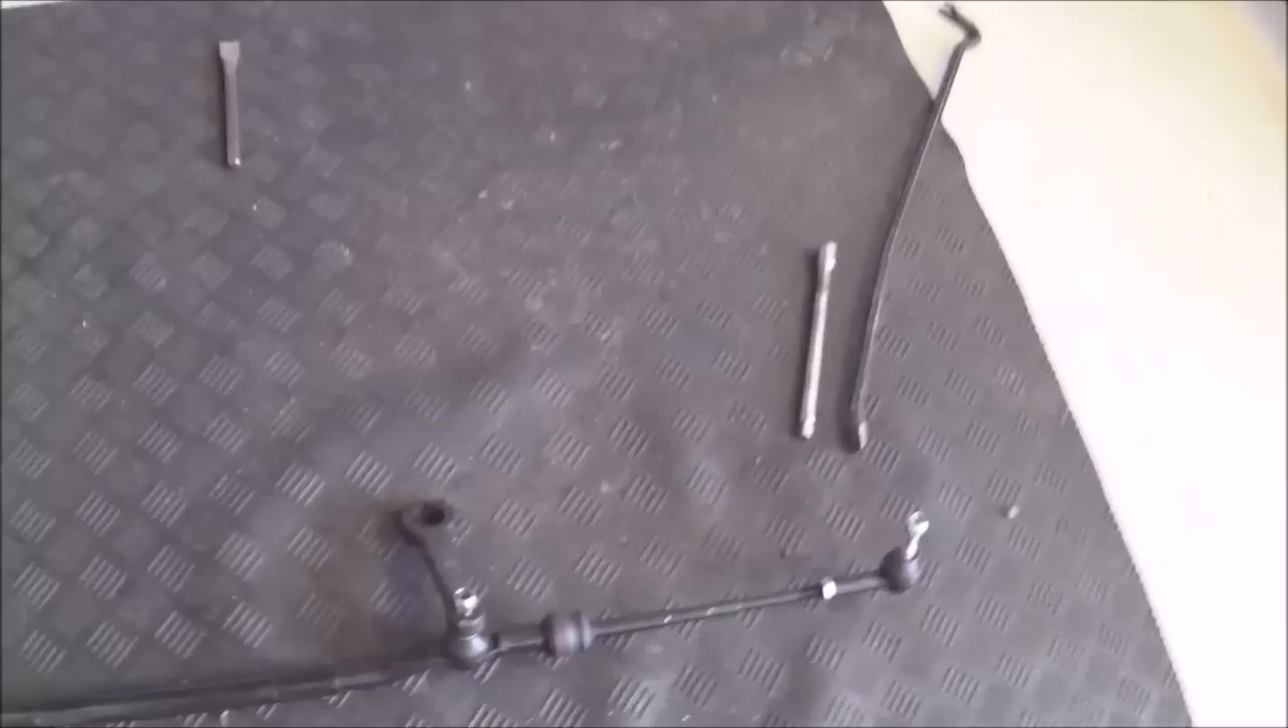O Vitor está a acabar de montar a barra da direção que ainda está aqui no chão, como podem ver.